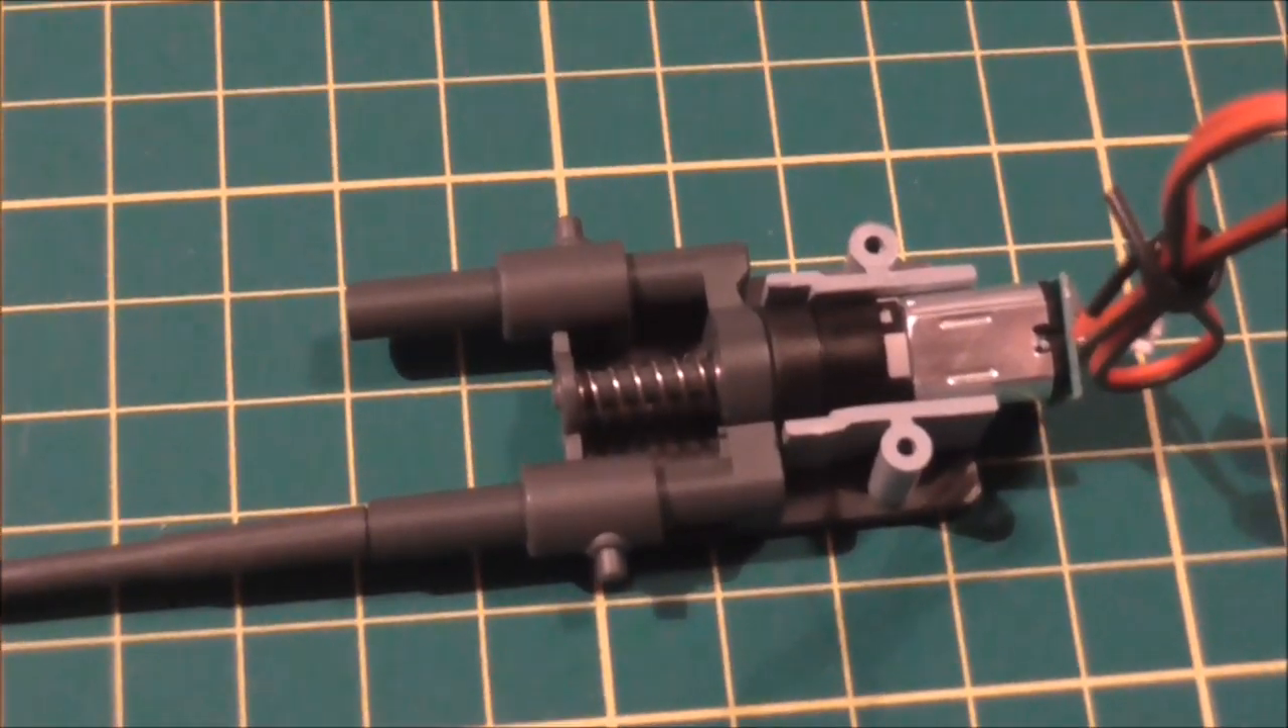So the motor fits in perfectly like that.